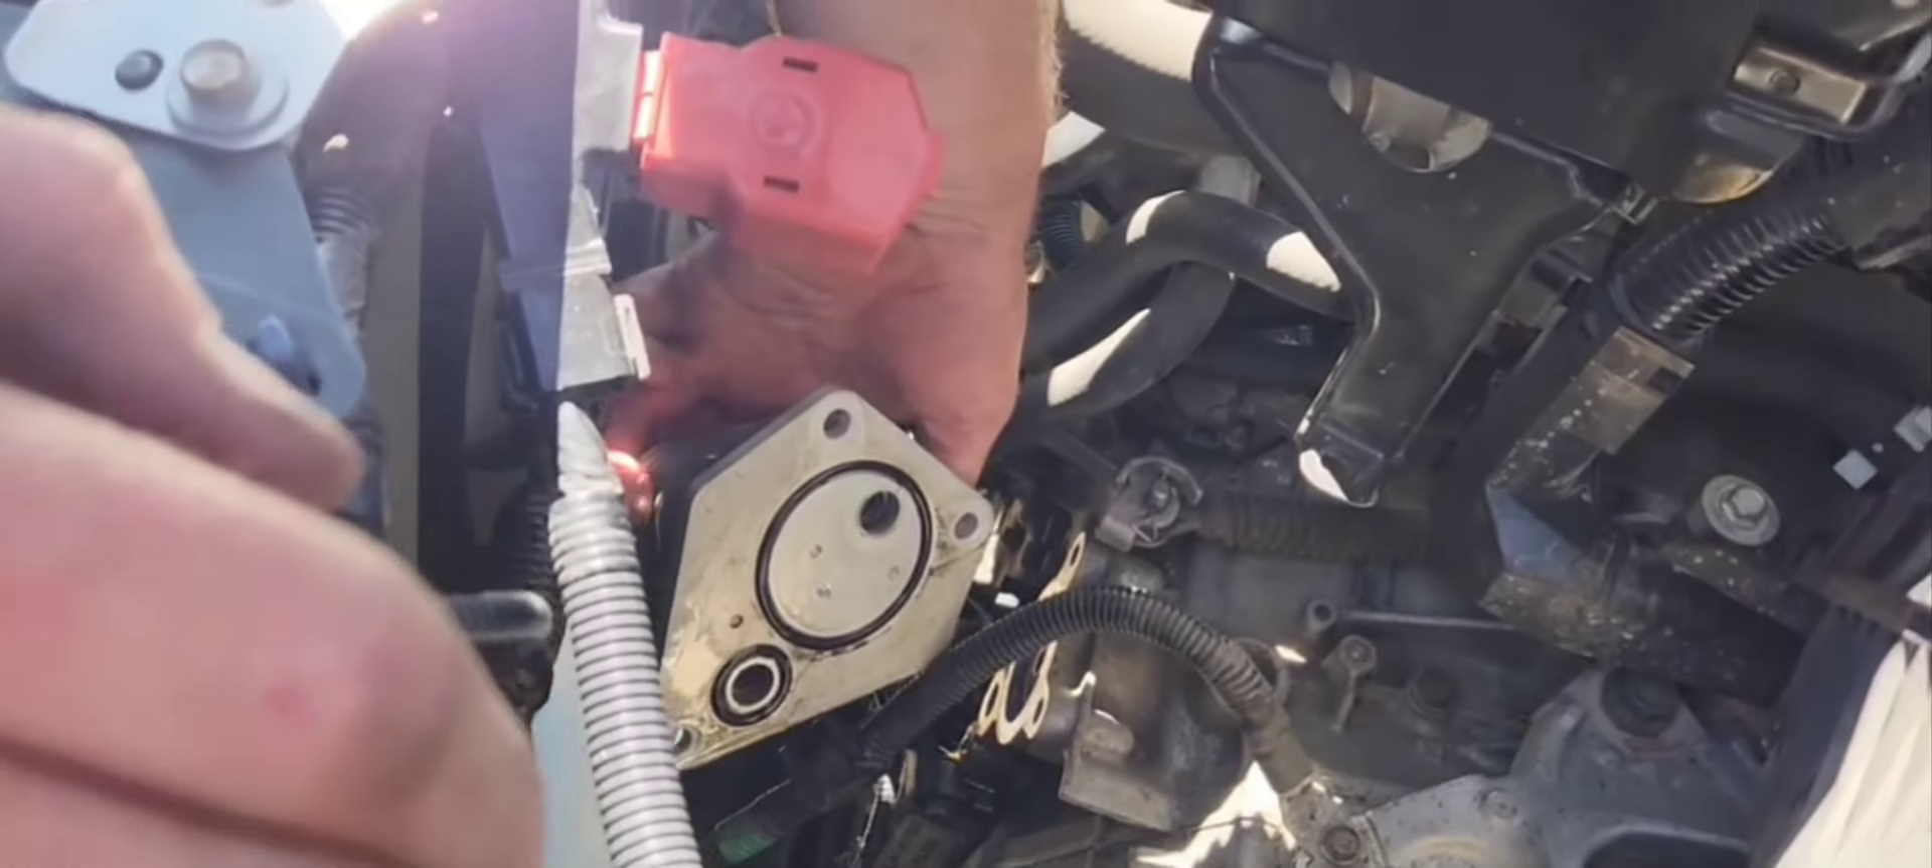You can see your o -rings are set on here so you got a large o -ring and a small o -ring and you have an alignment pin and everything.